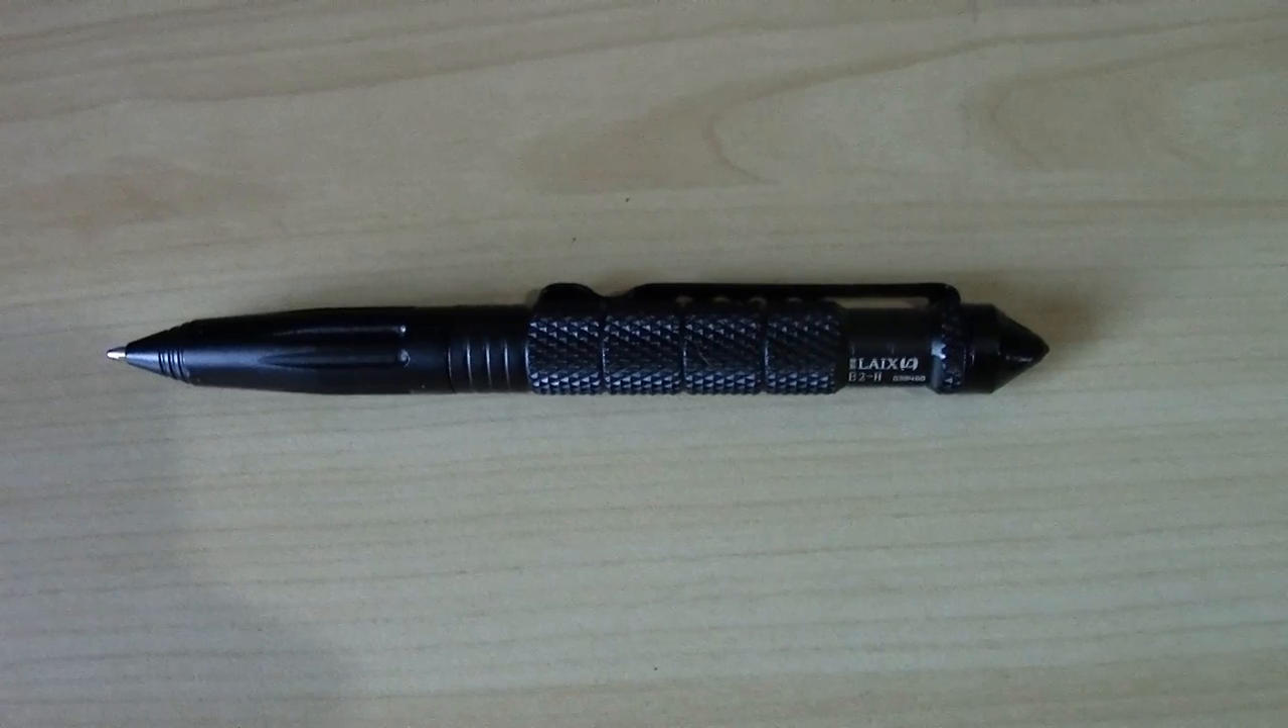Ecco qua ho rimontato la penna.